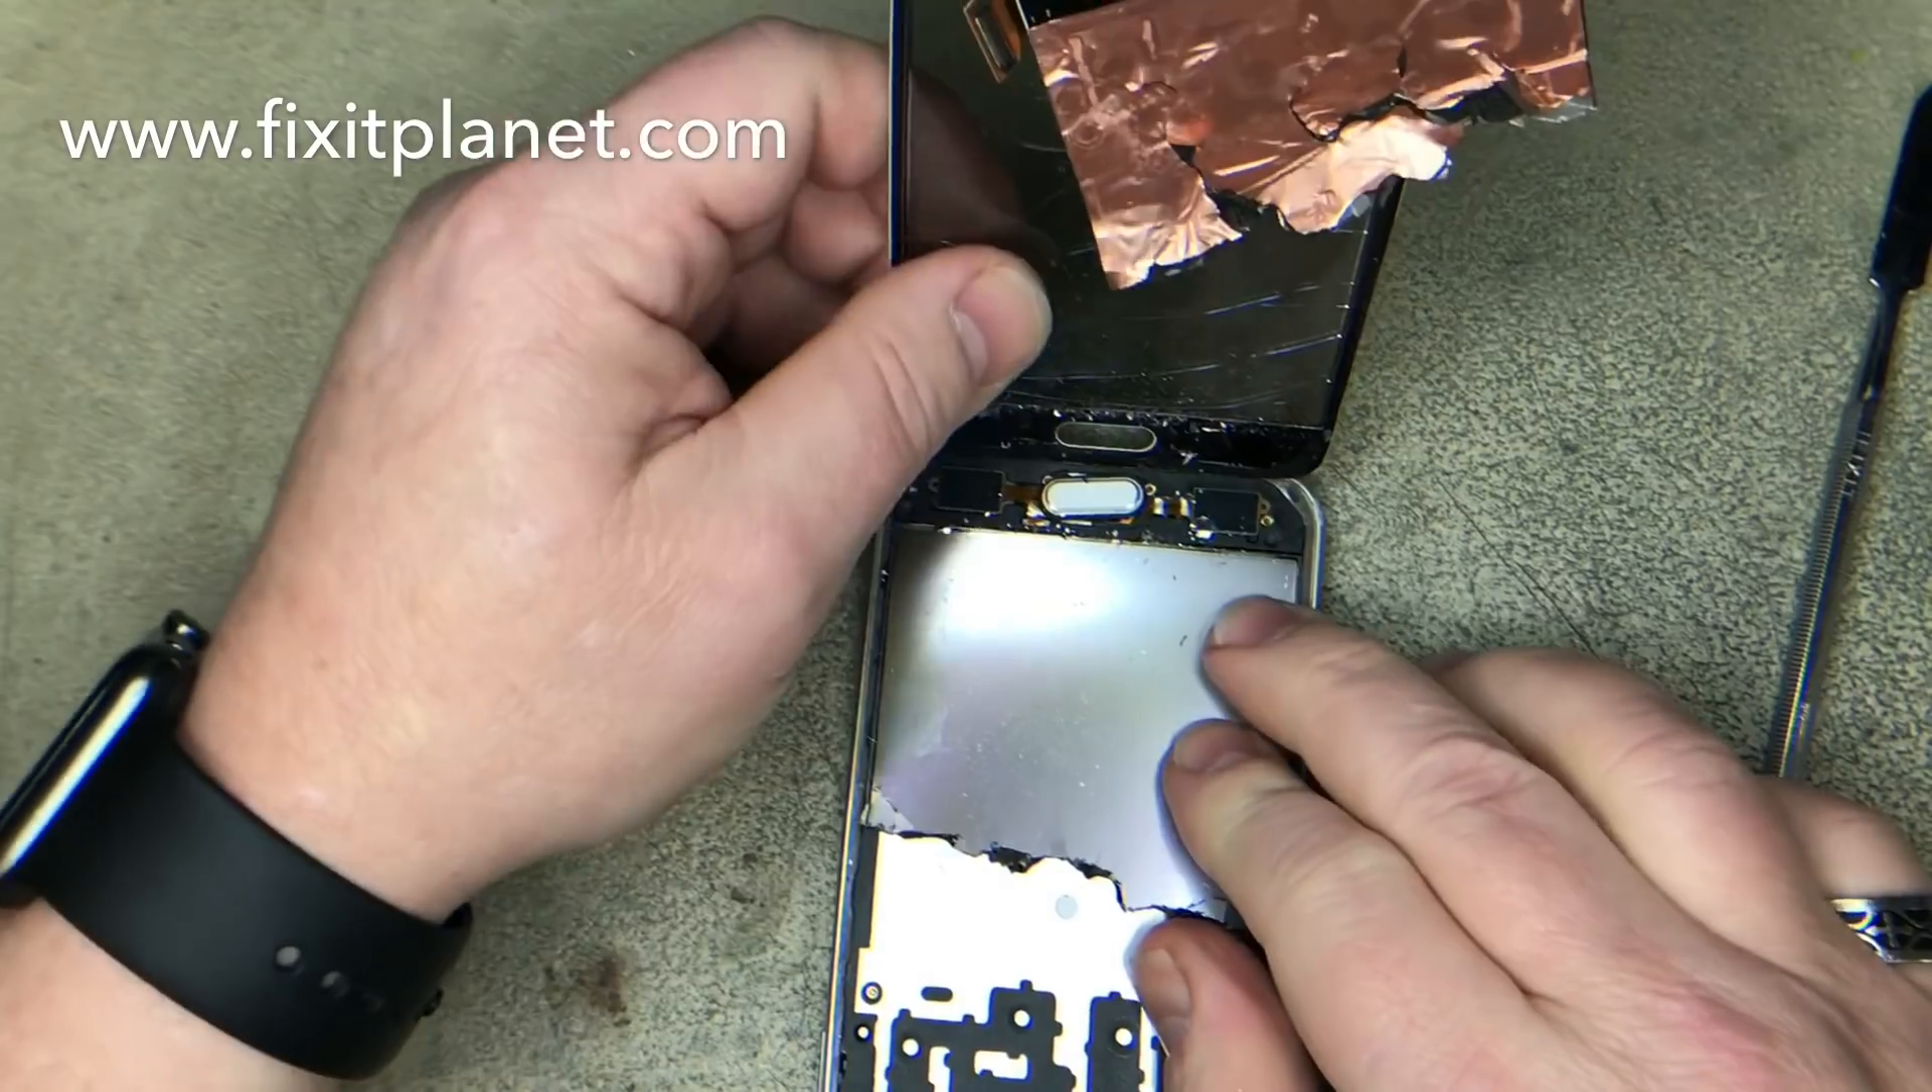In my case some of the display actually stayed stuck down to the frame.